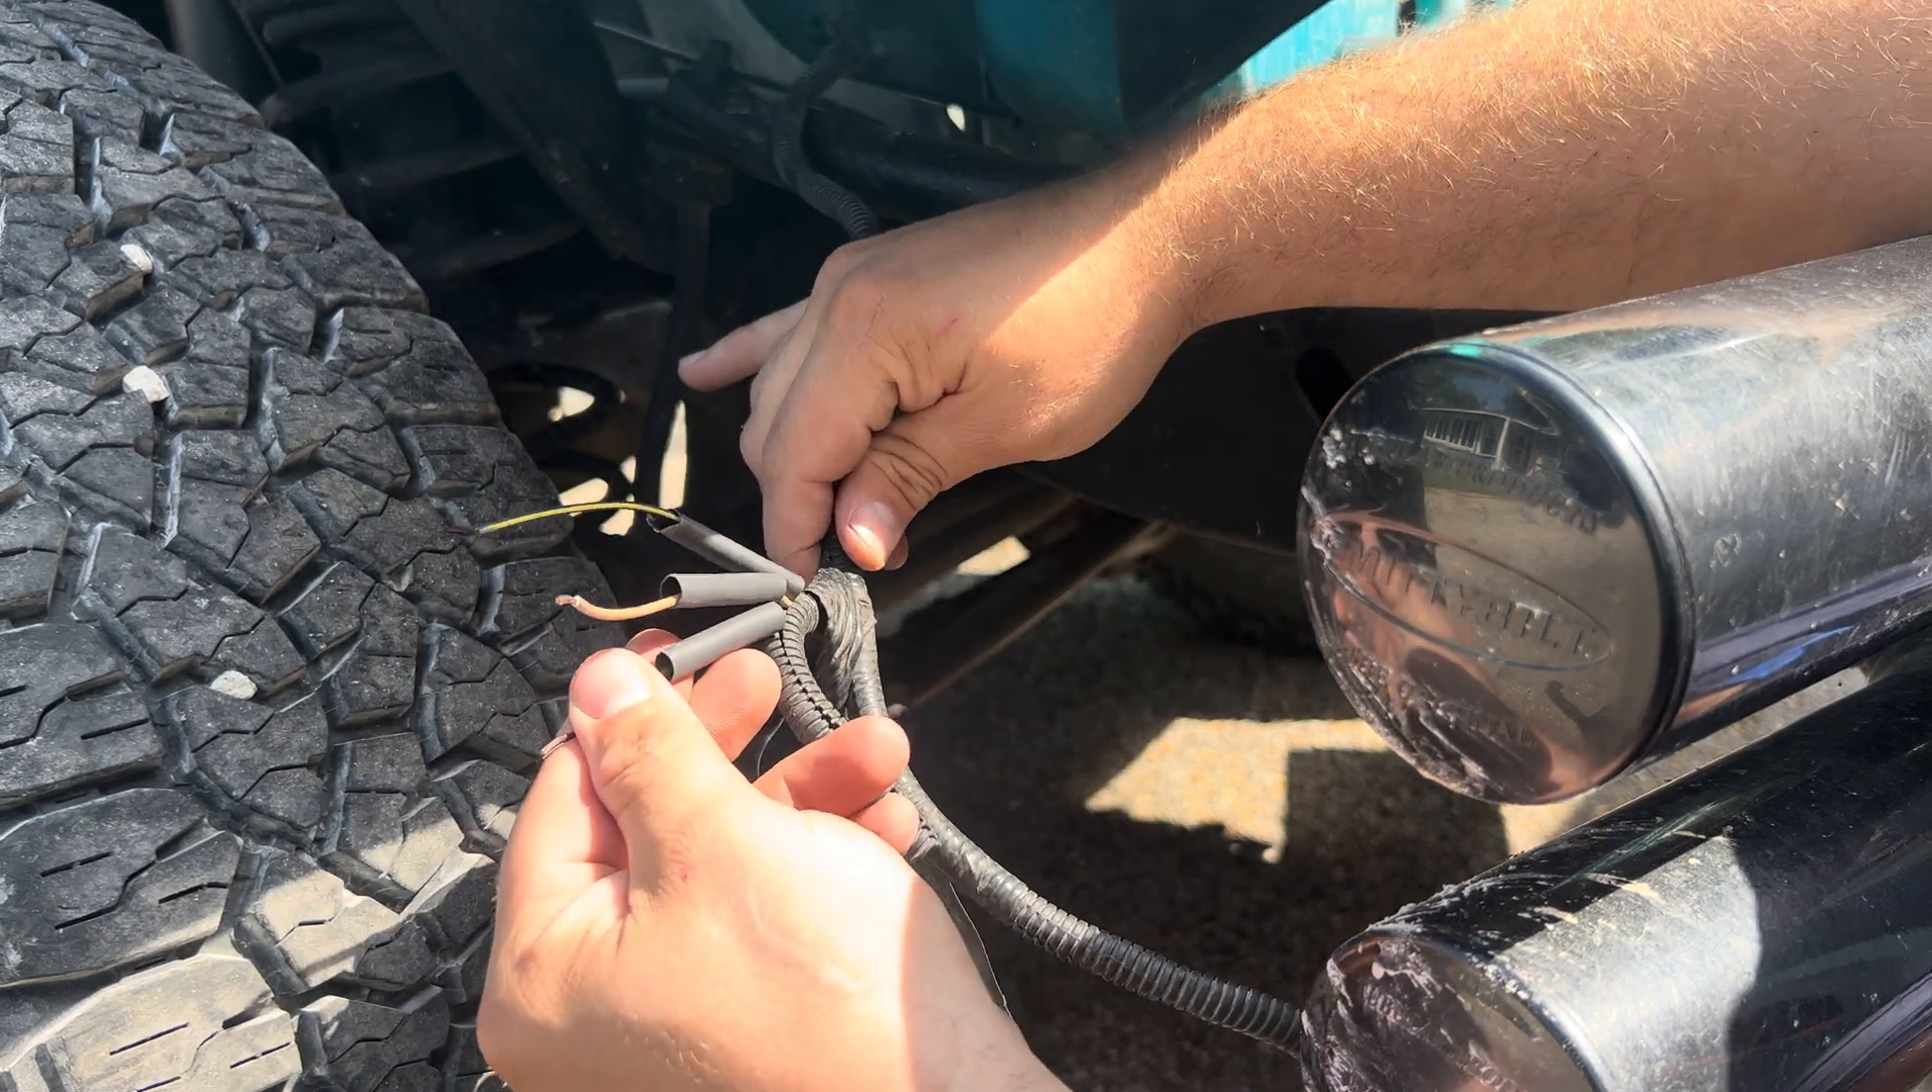So now we've got three pieces of heat shrink right there.